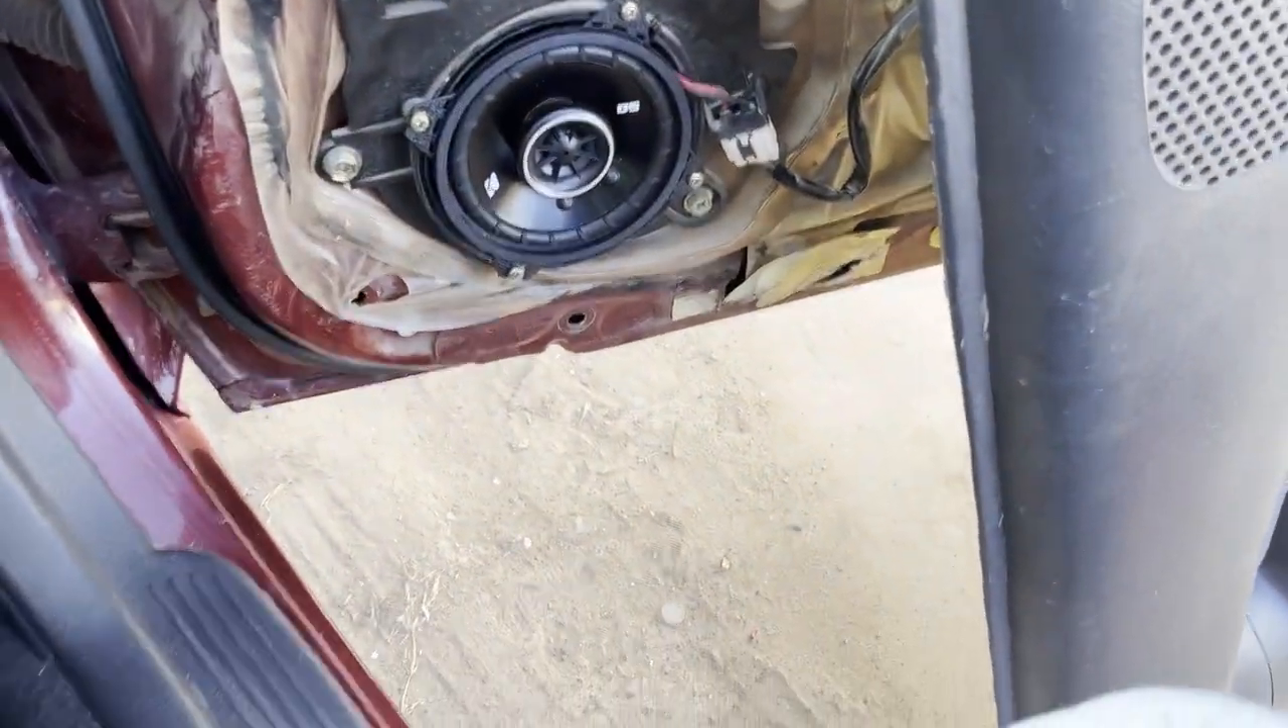New kicker speaker installed. Old Pioneer. Ready to go in the trash.